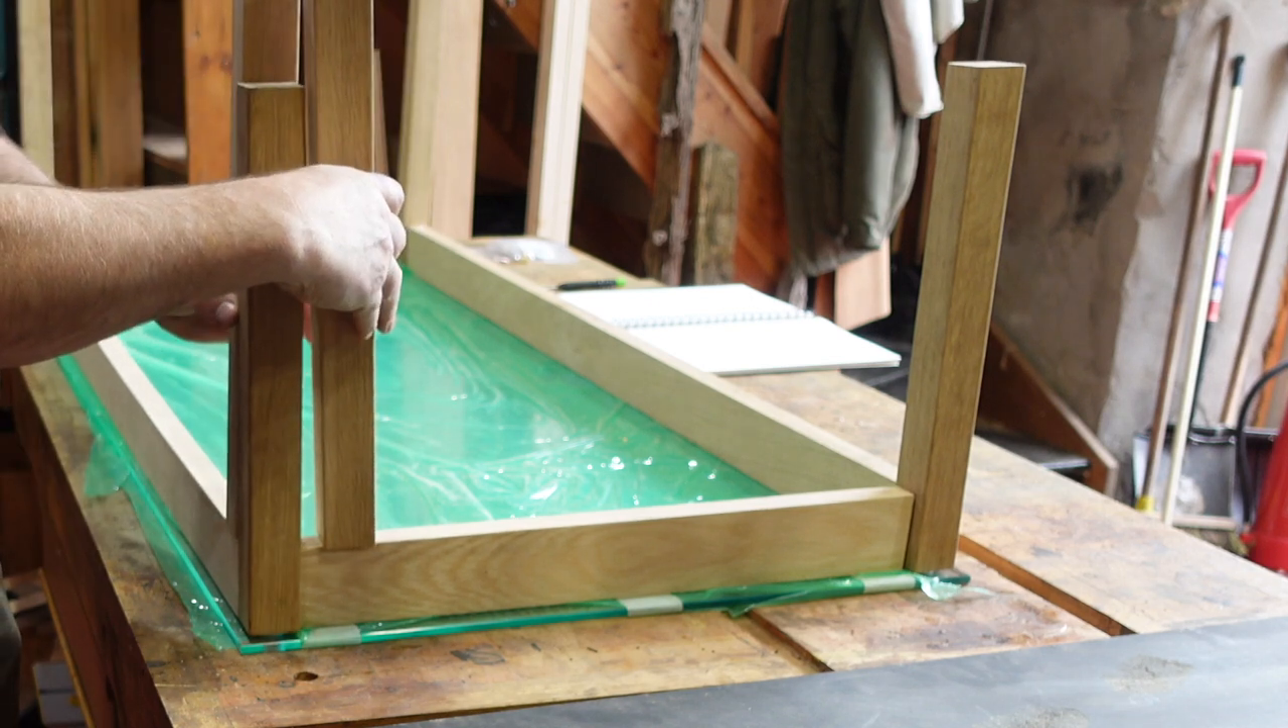So, we're starting to get the bare bones of our coffee table.